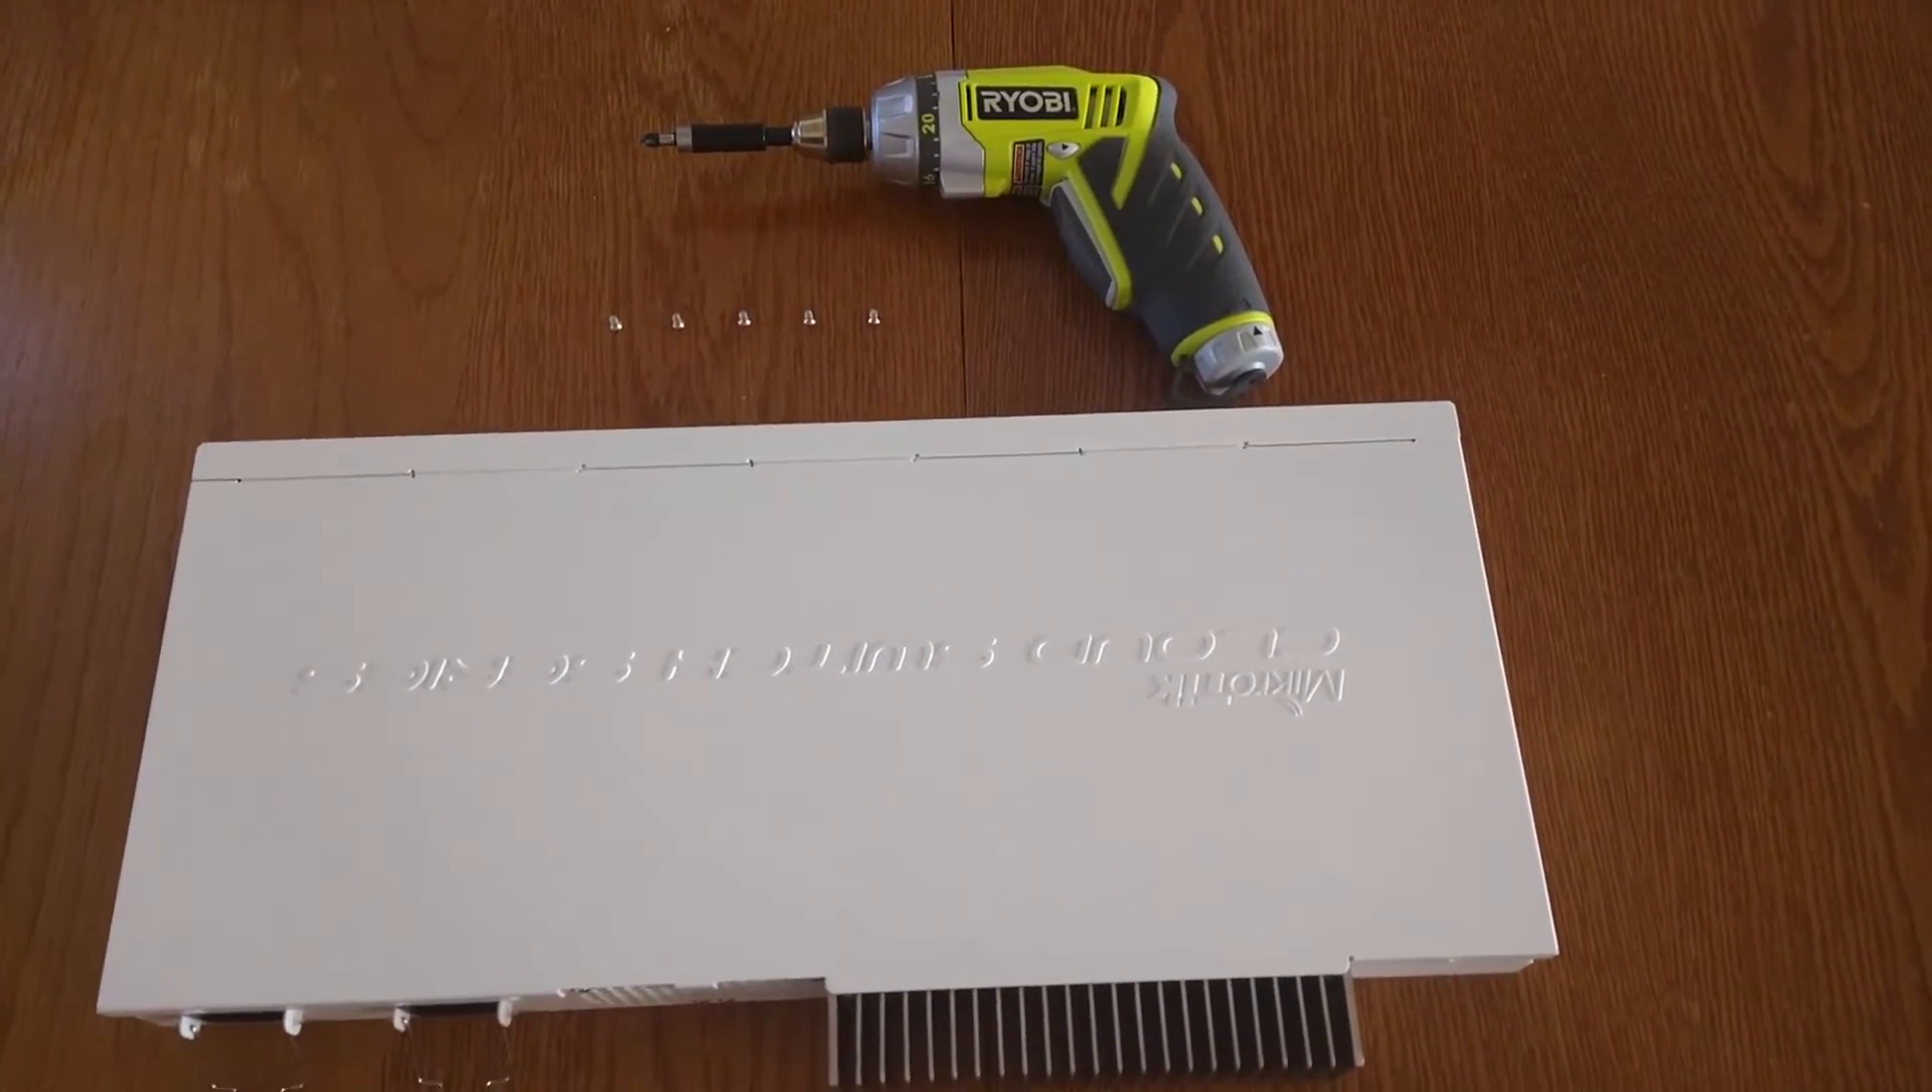So I've already removed the five screws that hold the top cover.